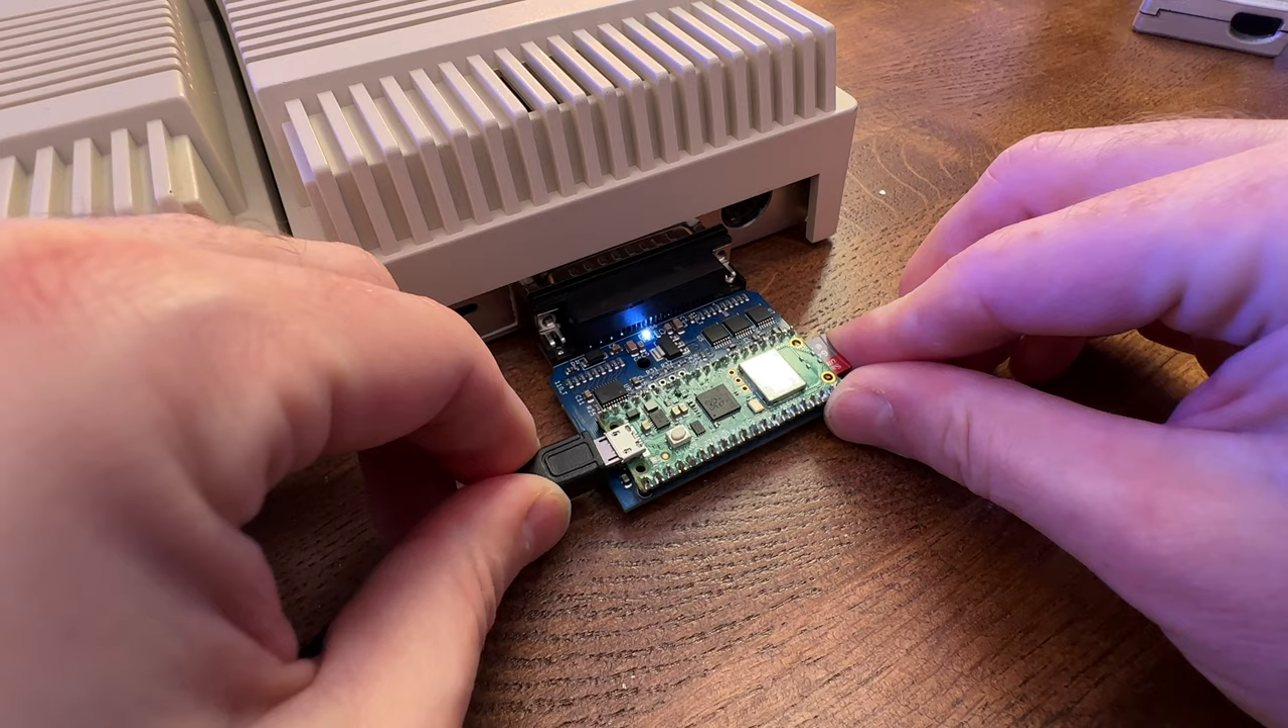So in goes the USB connector. And you'll see that when I do that, a blue light comes on, and that indicates that it's receiving power.